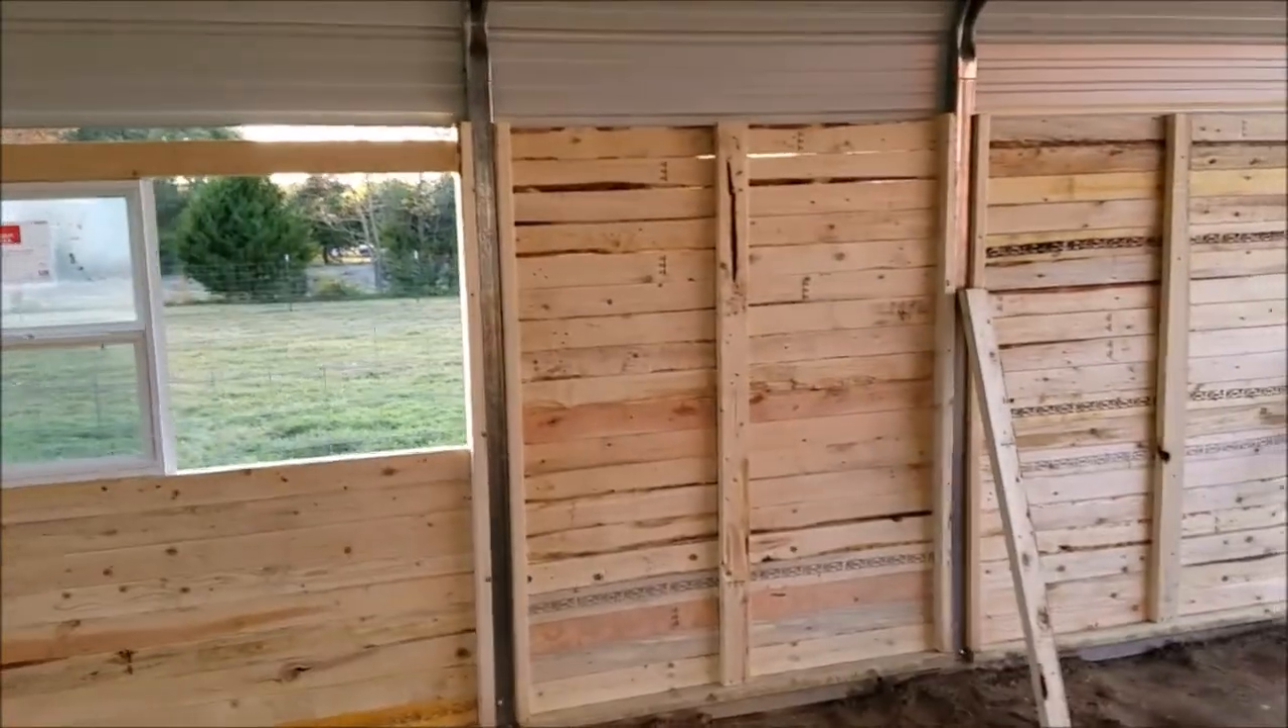And yes you can see gaps in the boards.